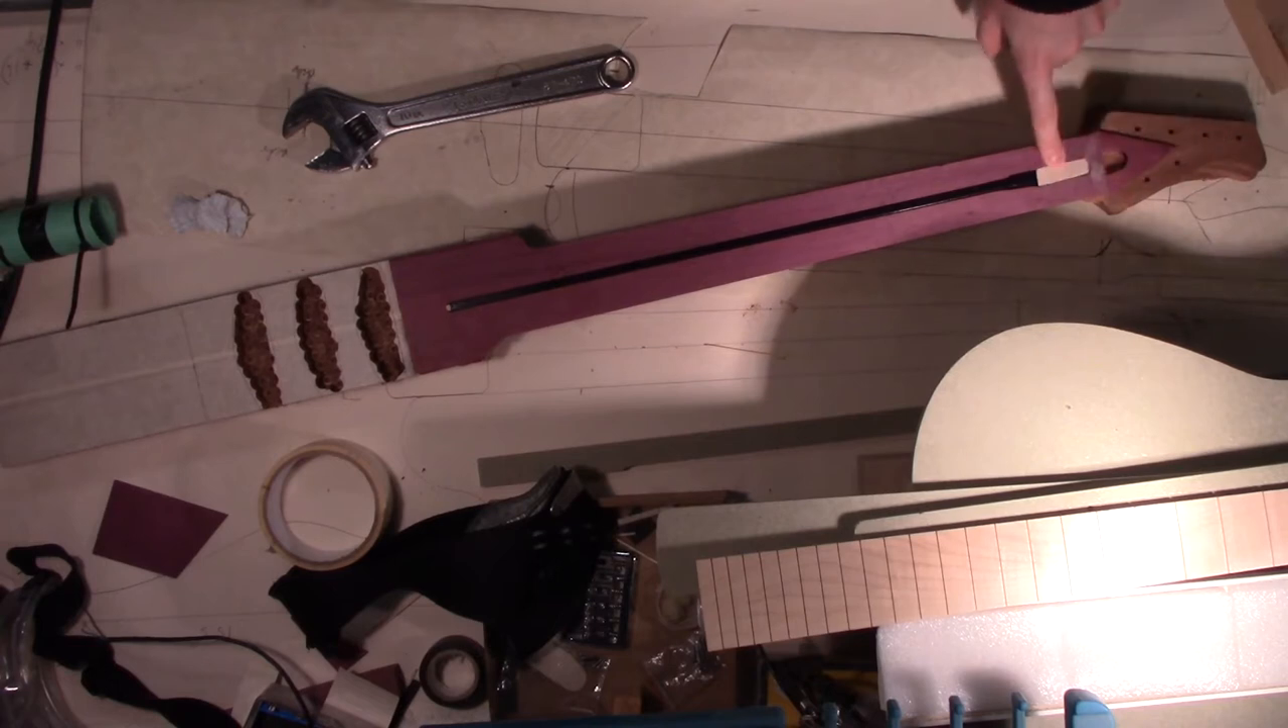And I've also put a bit of maple to cover the mechanism of the truss rod so that when I now glue the fretboard on it doesn't gum up the works.